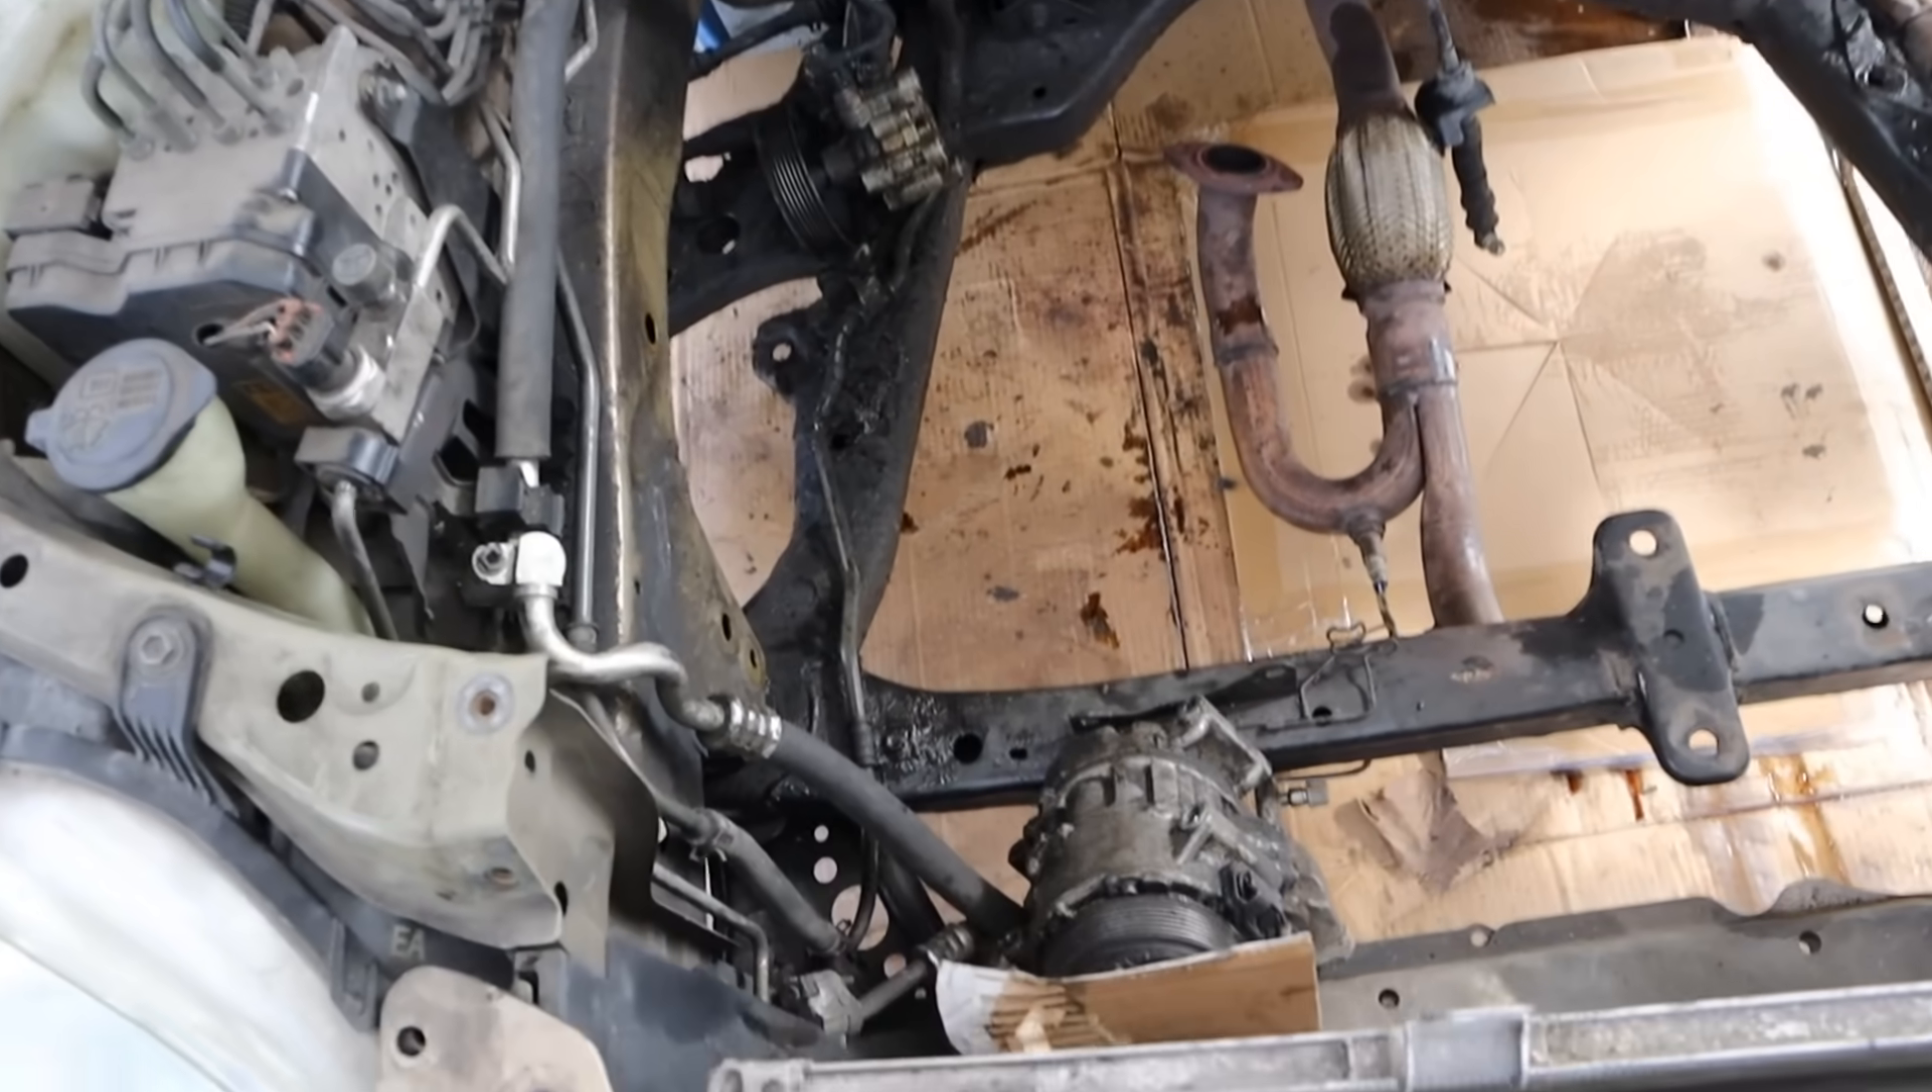So here's what the empty engine bay looks like in this Lexus Camry.